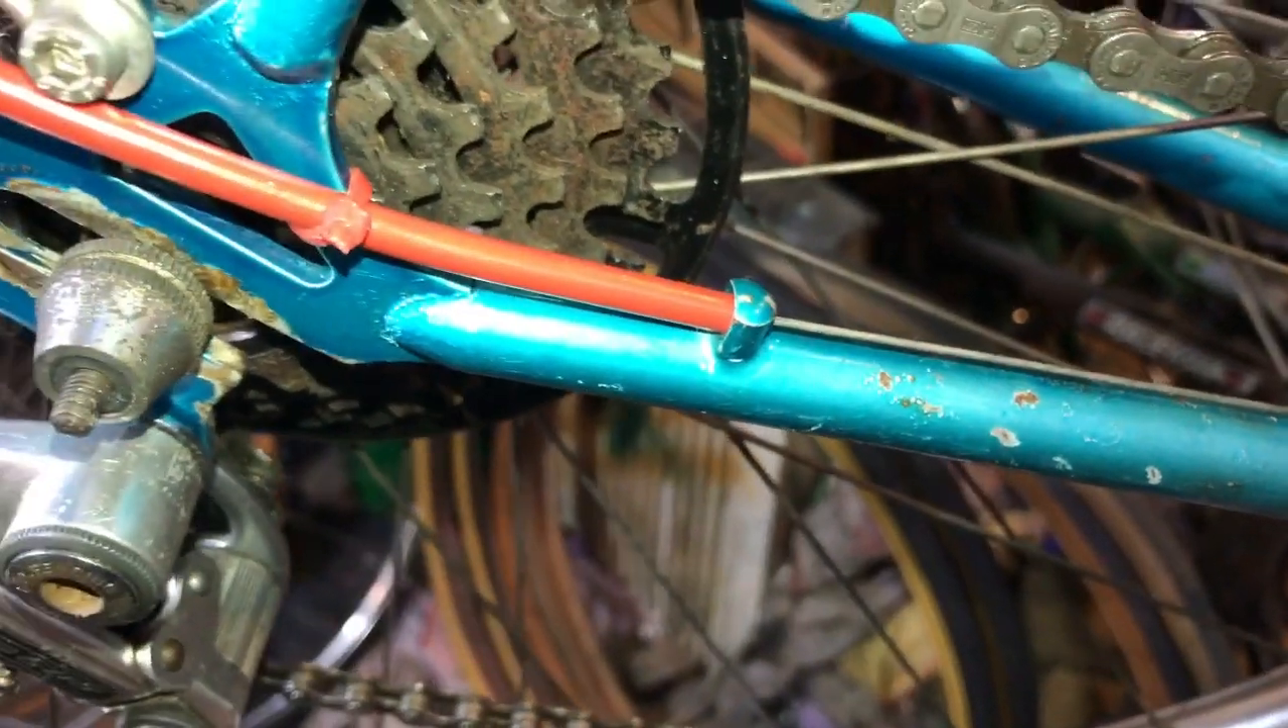This particular type of cable stop on this frame acts as a ferrule the cable tucks nicely inside it.